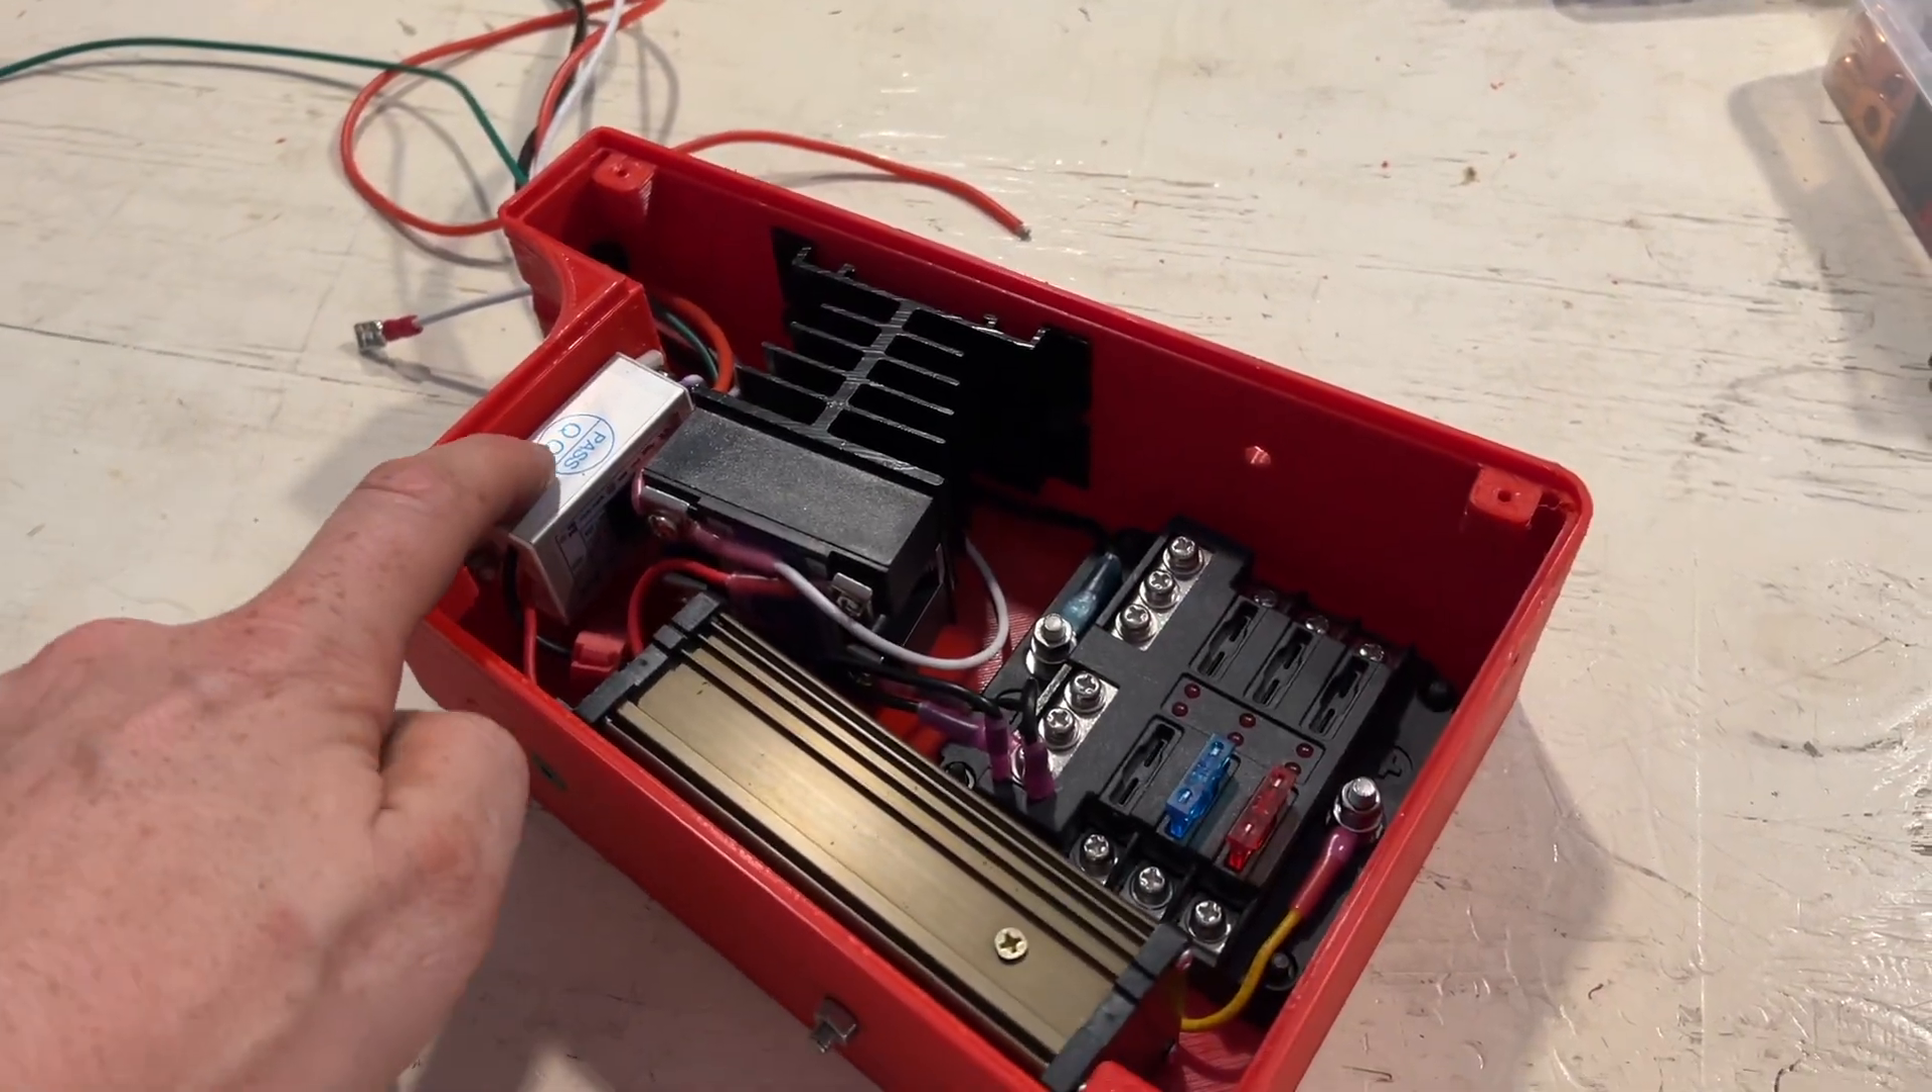And here is the box with all of the components placed inside.